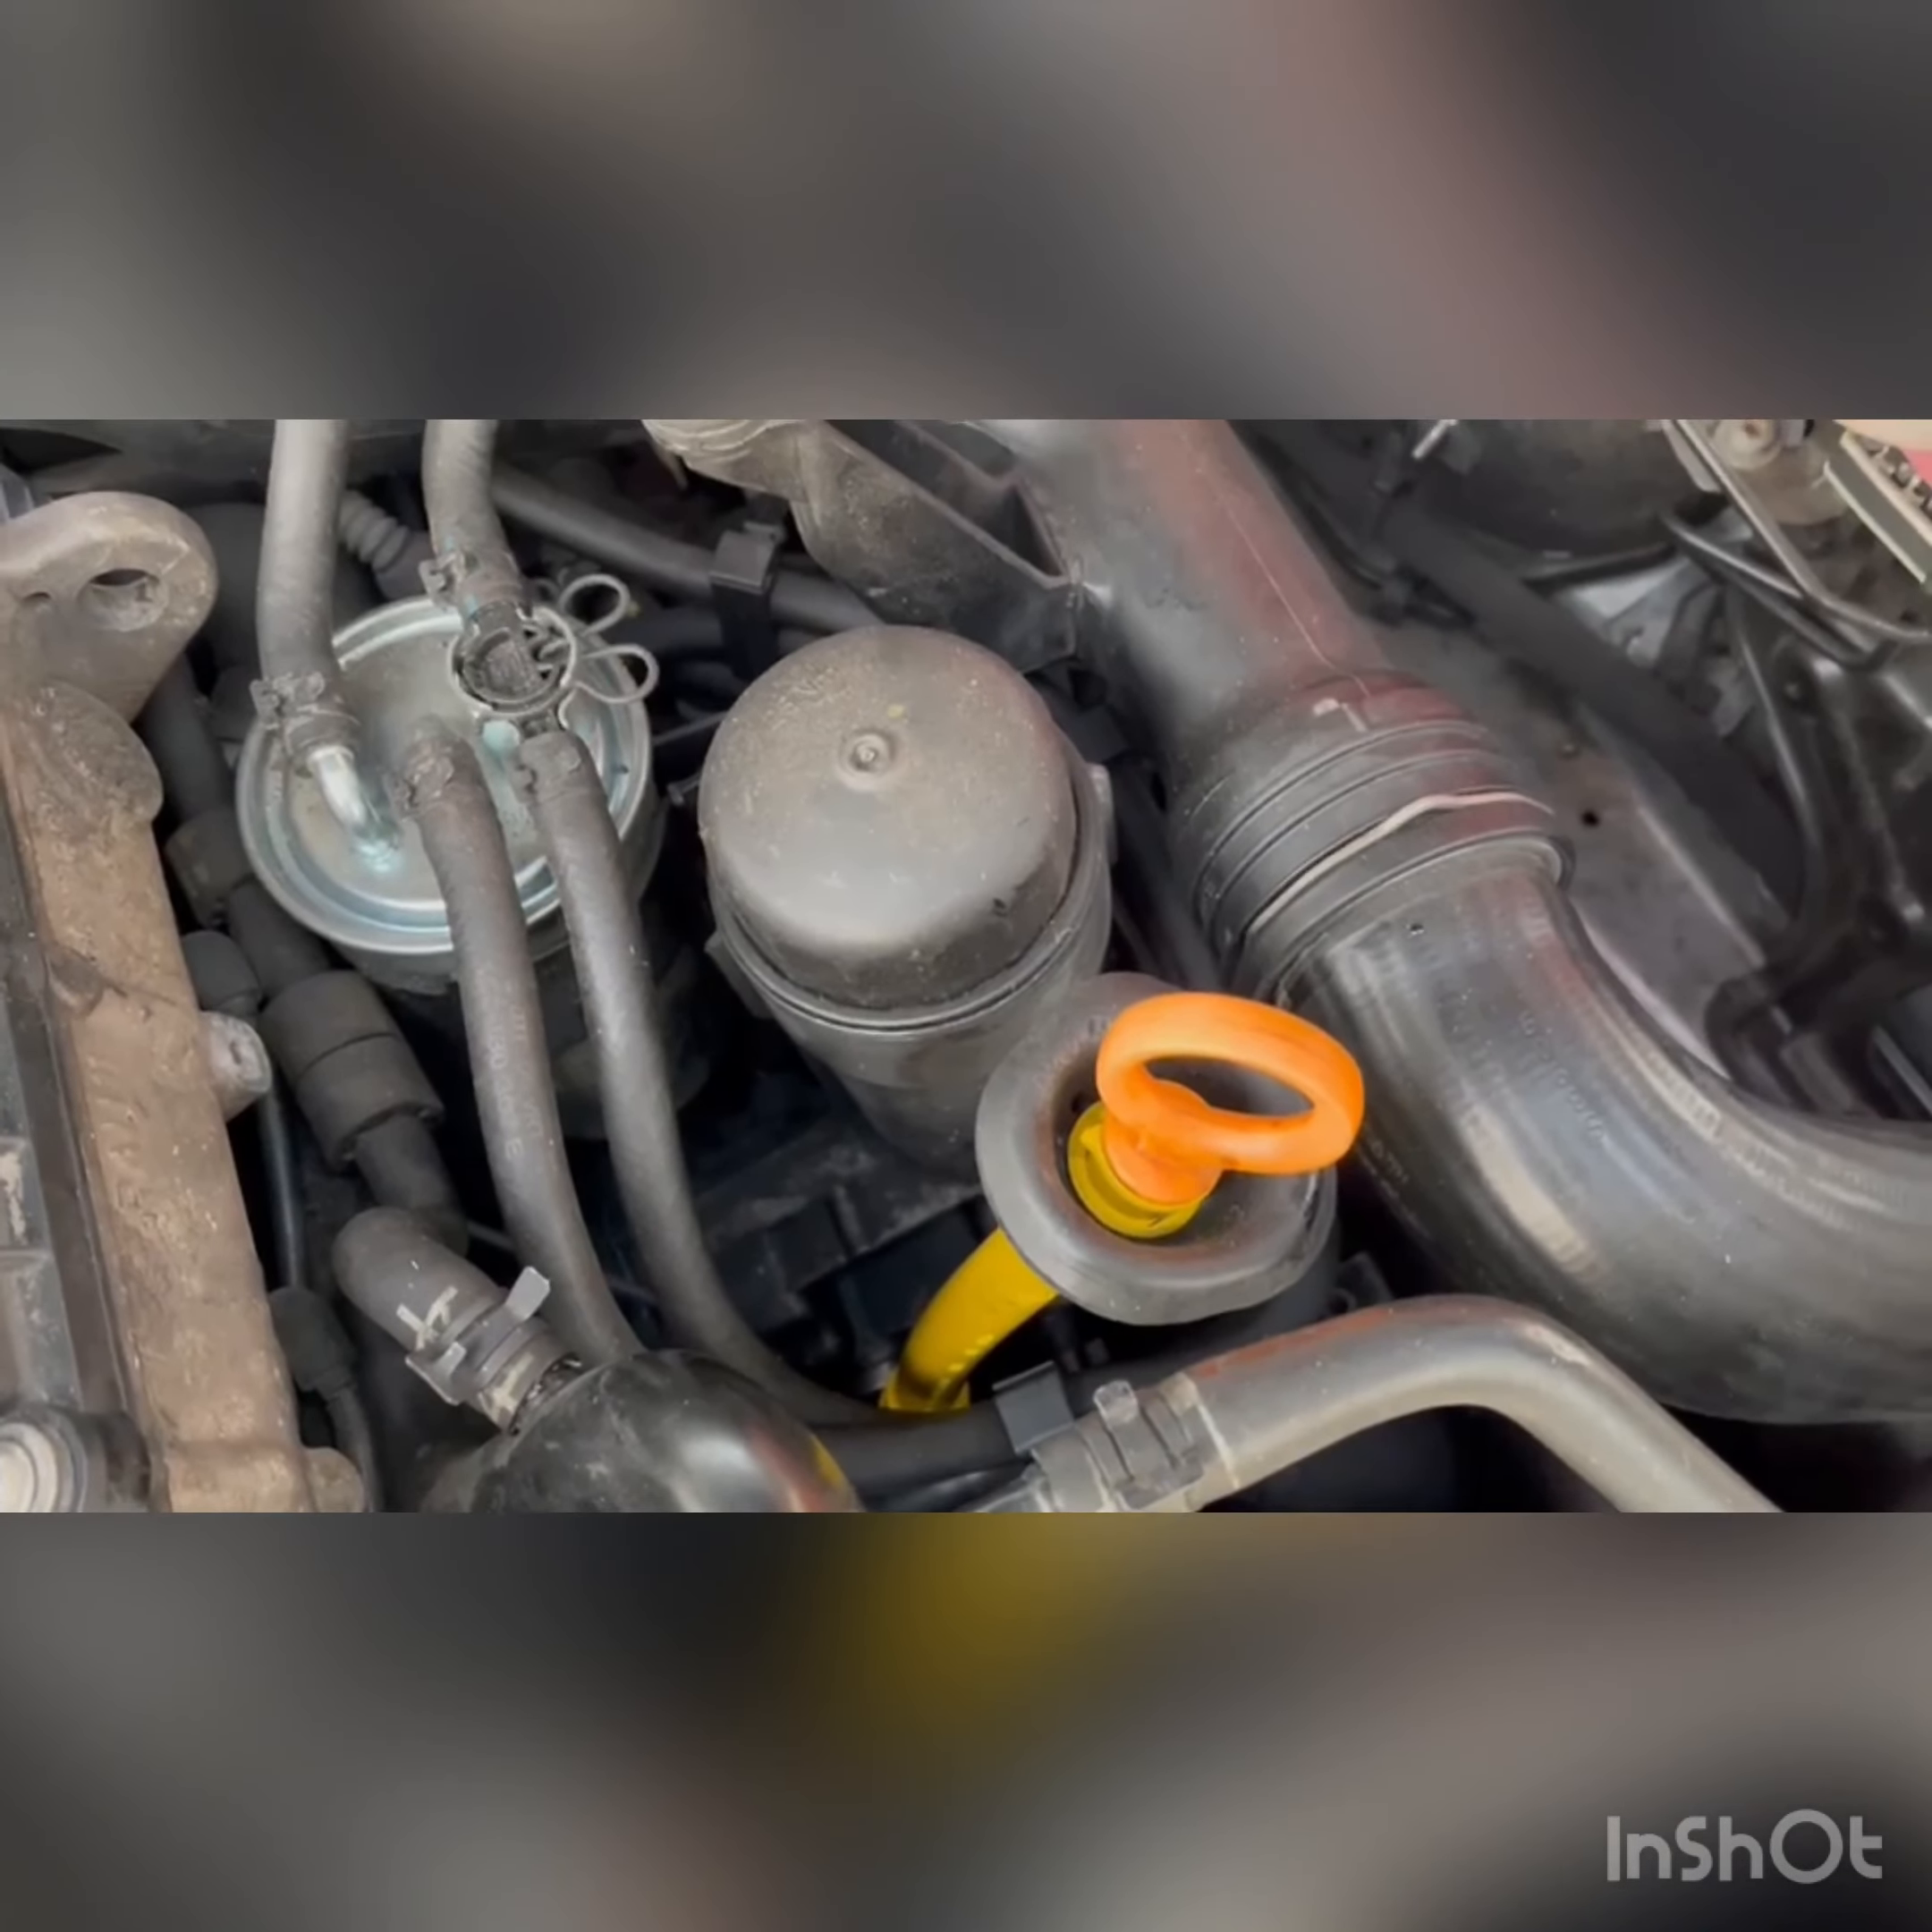جی یہ ڈیپ سٹک فینل ہم نے لگا دی ہے۔